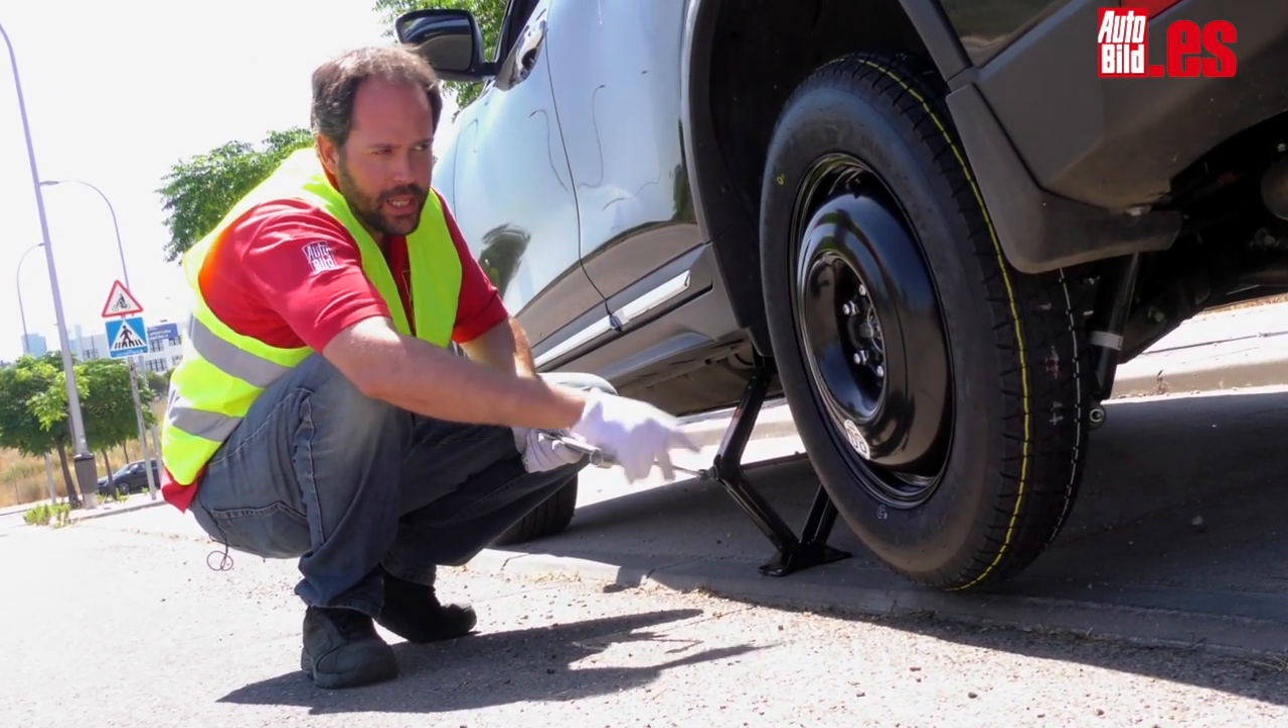La rueda ya está colocada en su sitio y ahora queda bajar el coche y volver a apretar los tornillos en diagonal.